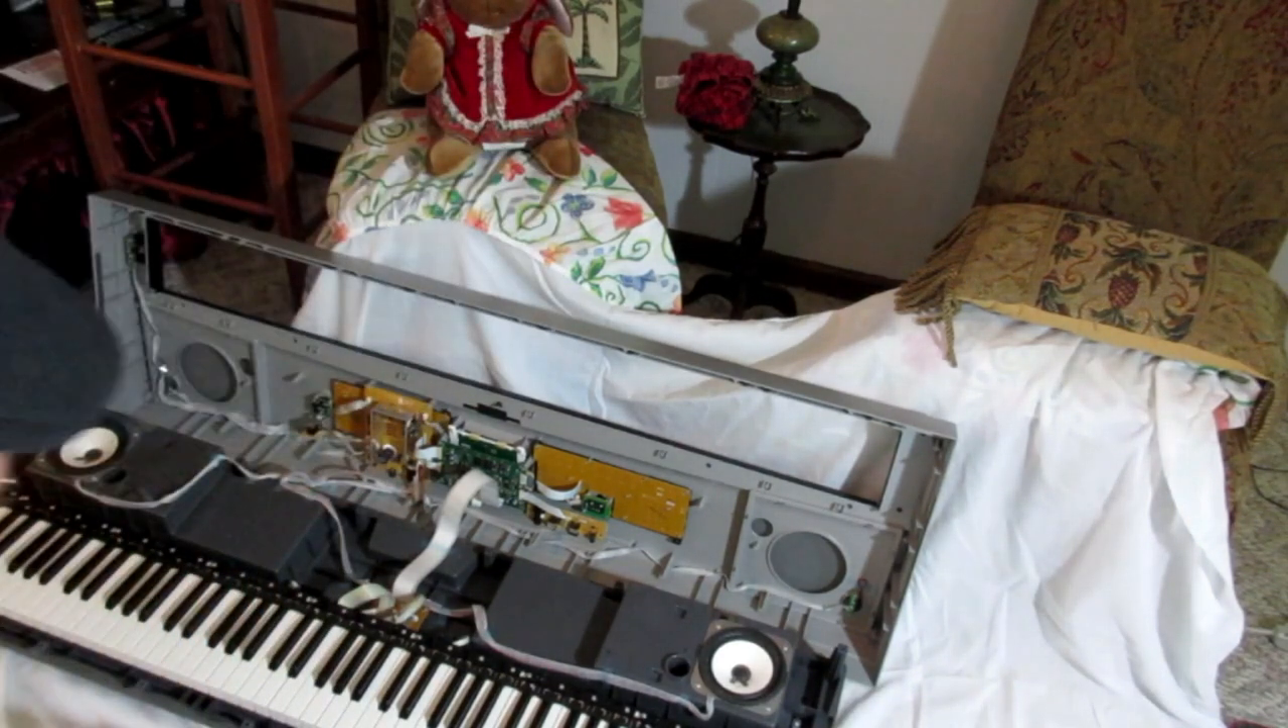Well, I've got the cover off. There were about 58 screws, I think I counted.